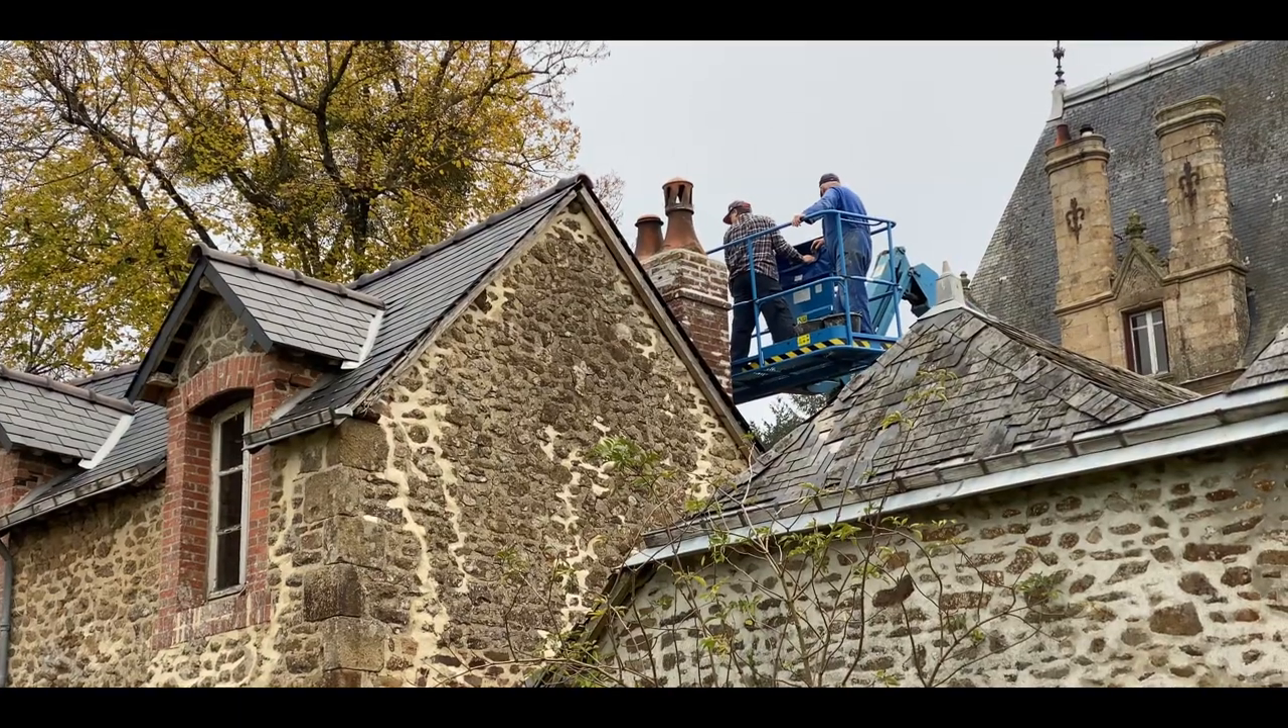The cottage has got chimney pots now it's complete.